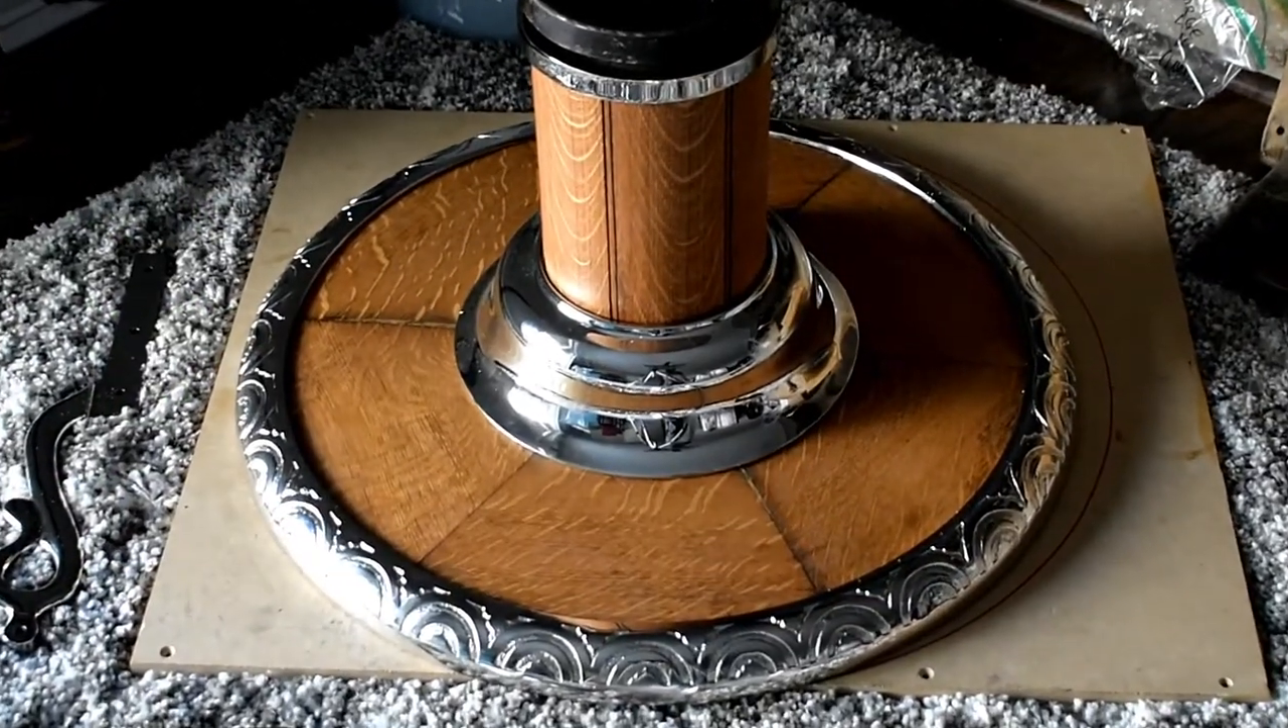You can see that I've put together the base already.